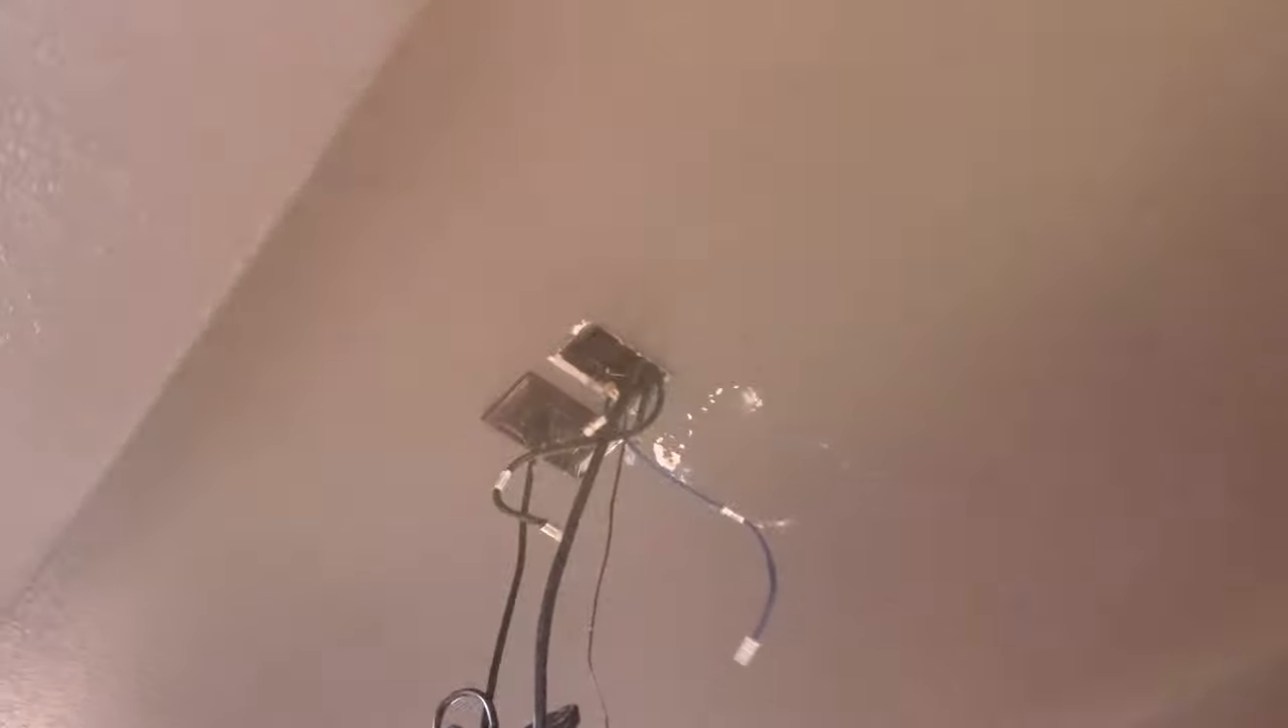All right, so we've got the old projector down. You can see some cables.